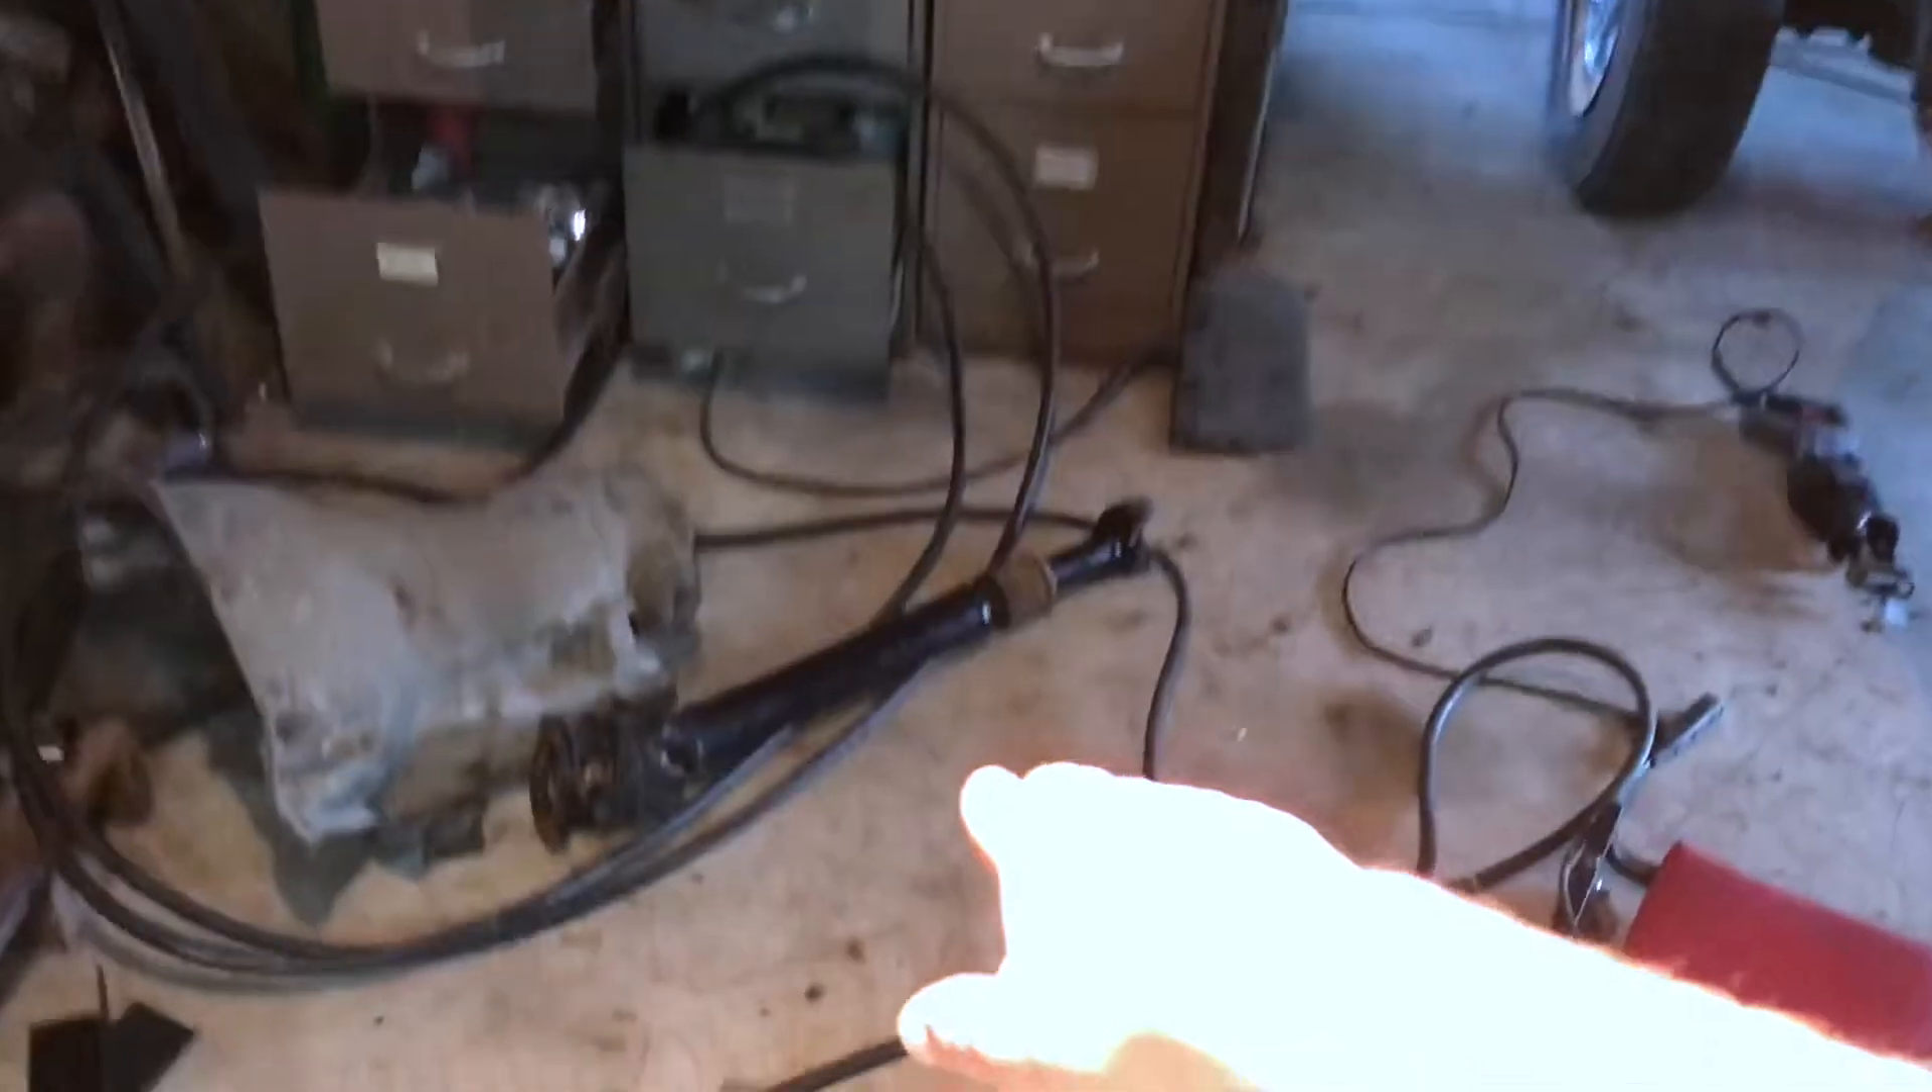We gotta put the drive shaft in and we'll have four wheel drive.